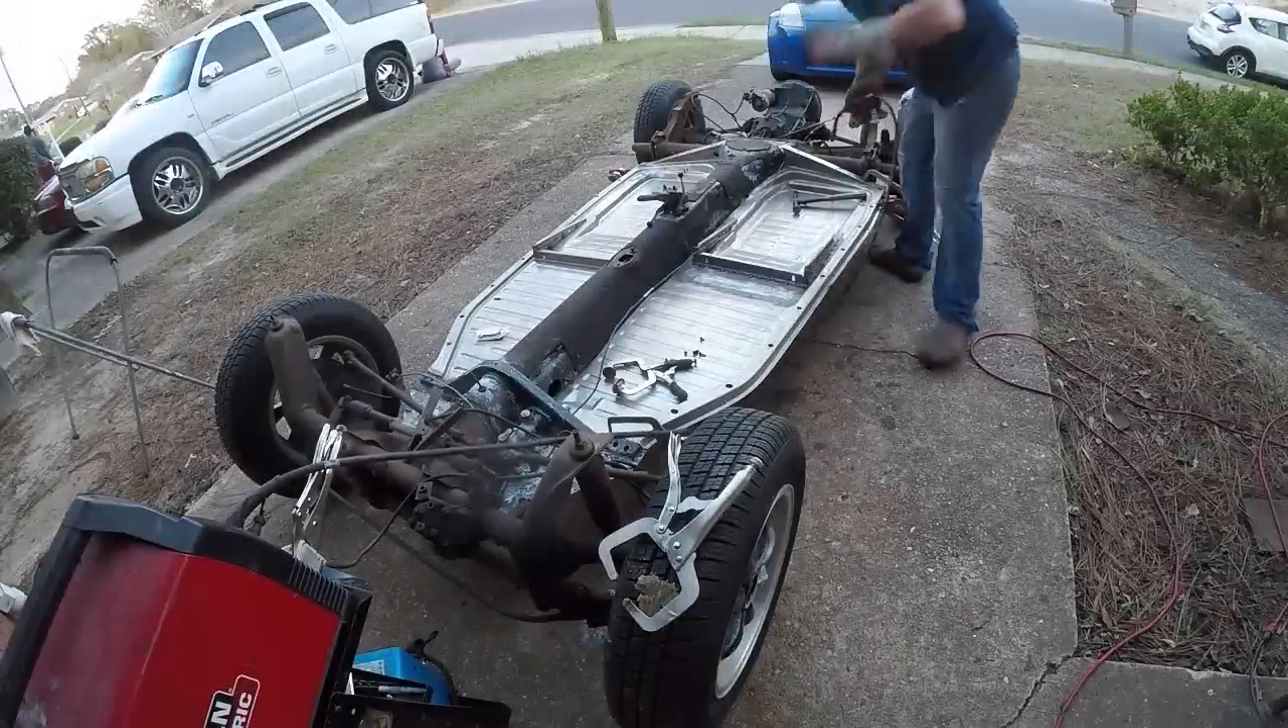We've got the pans dropped back into place. They should be good to go.